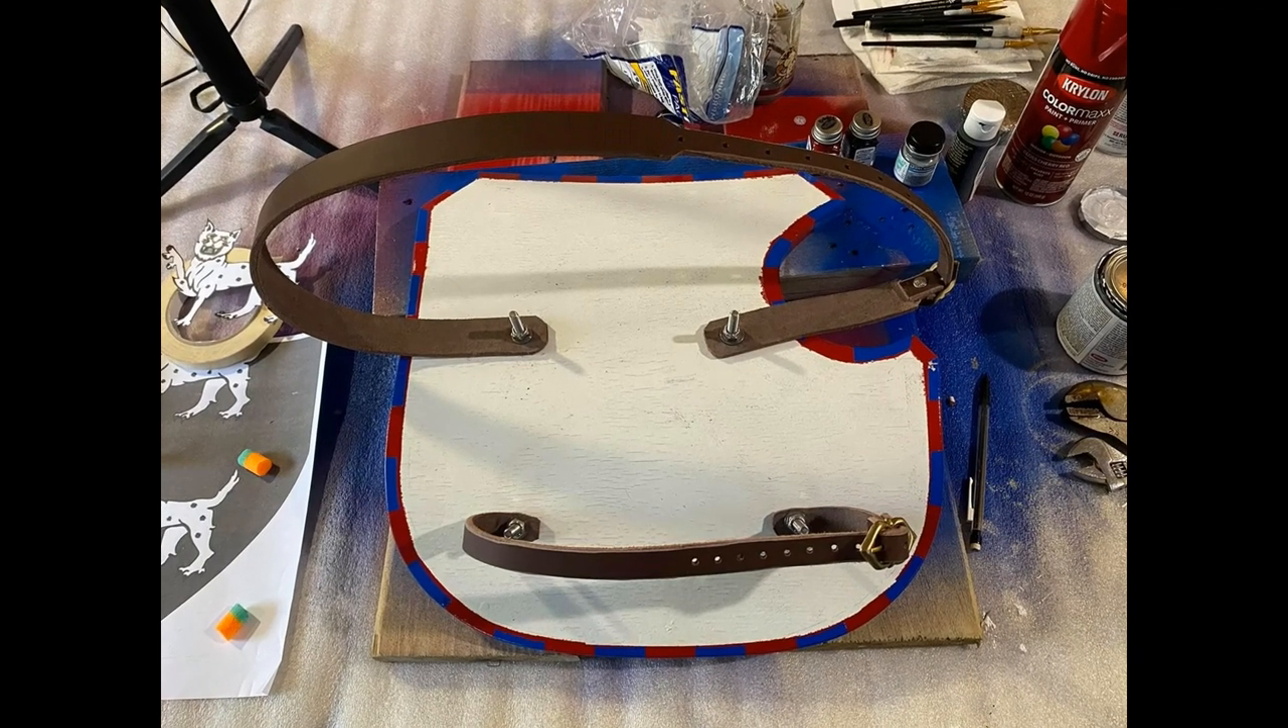Once the straps and the hardware were complete, I ended up removing the masking tape from the backside of the shield blank, and then bolting the straps into place.